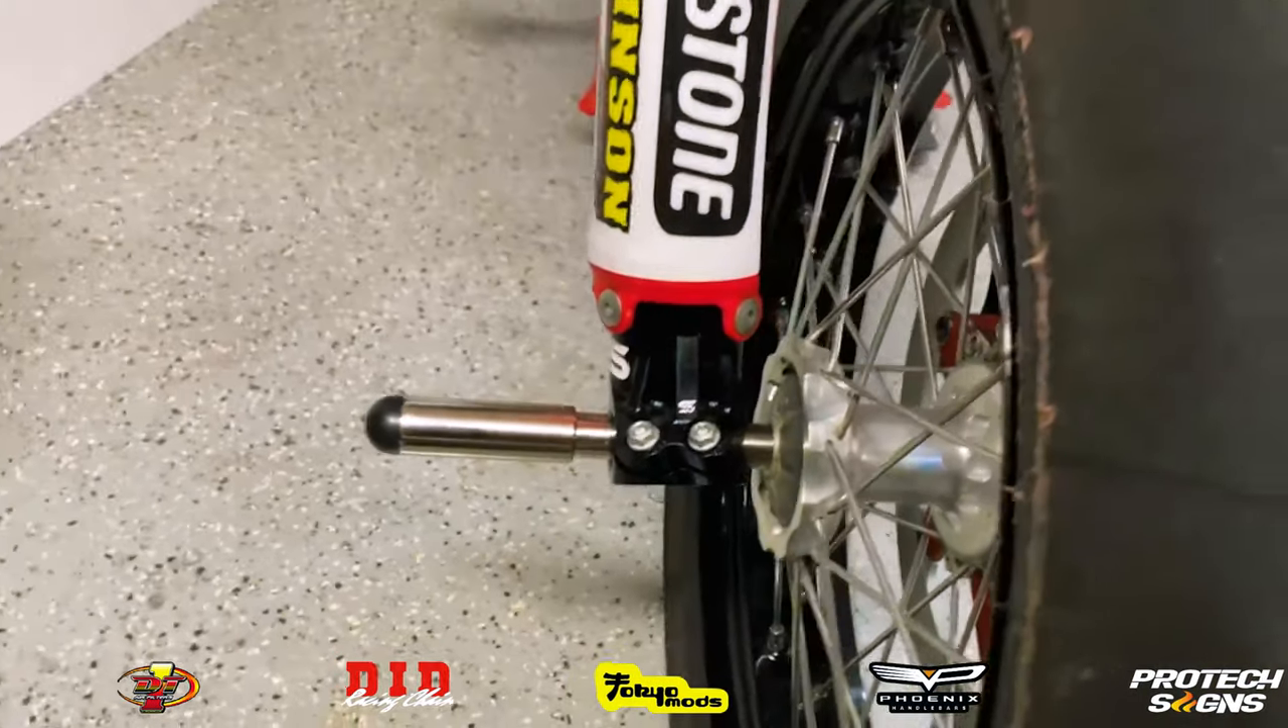As you can see here, we do have the SPS fork feet on there now because they are the radio mount.